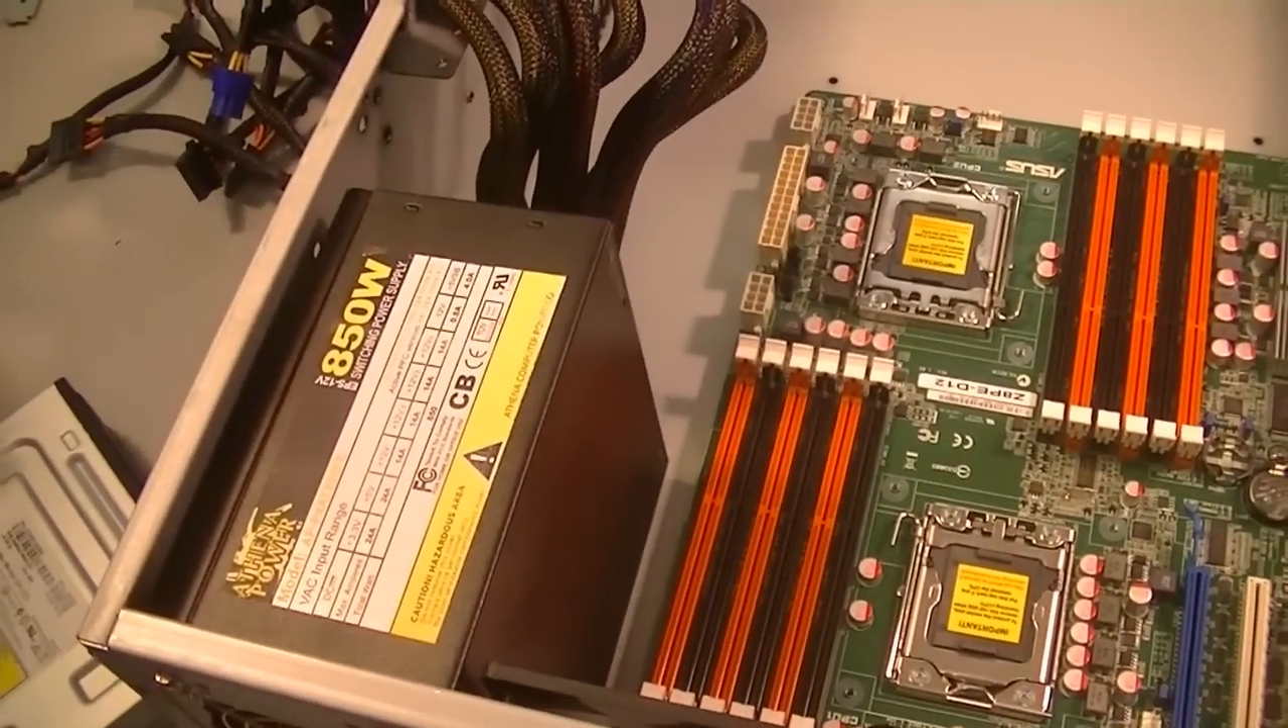Now we've got our motherboard in here and we've got the power supply in the case.